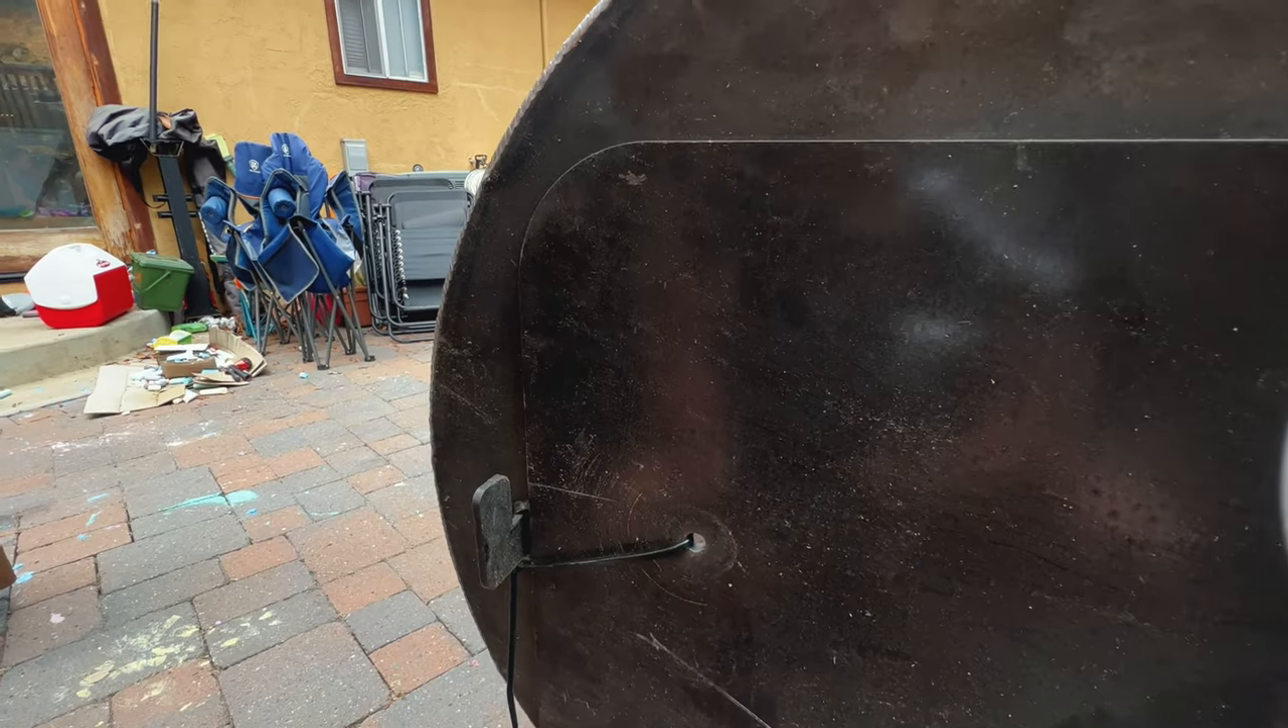See I haven't even taken off the zip tie yet.